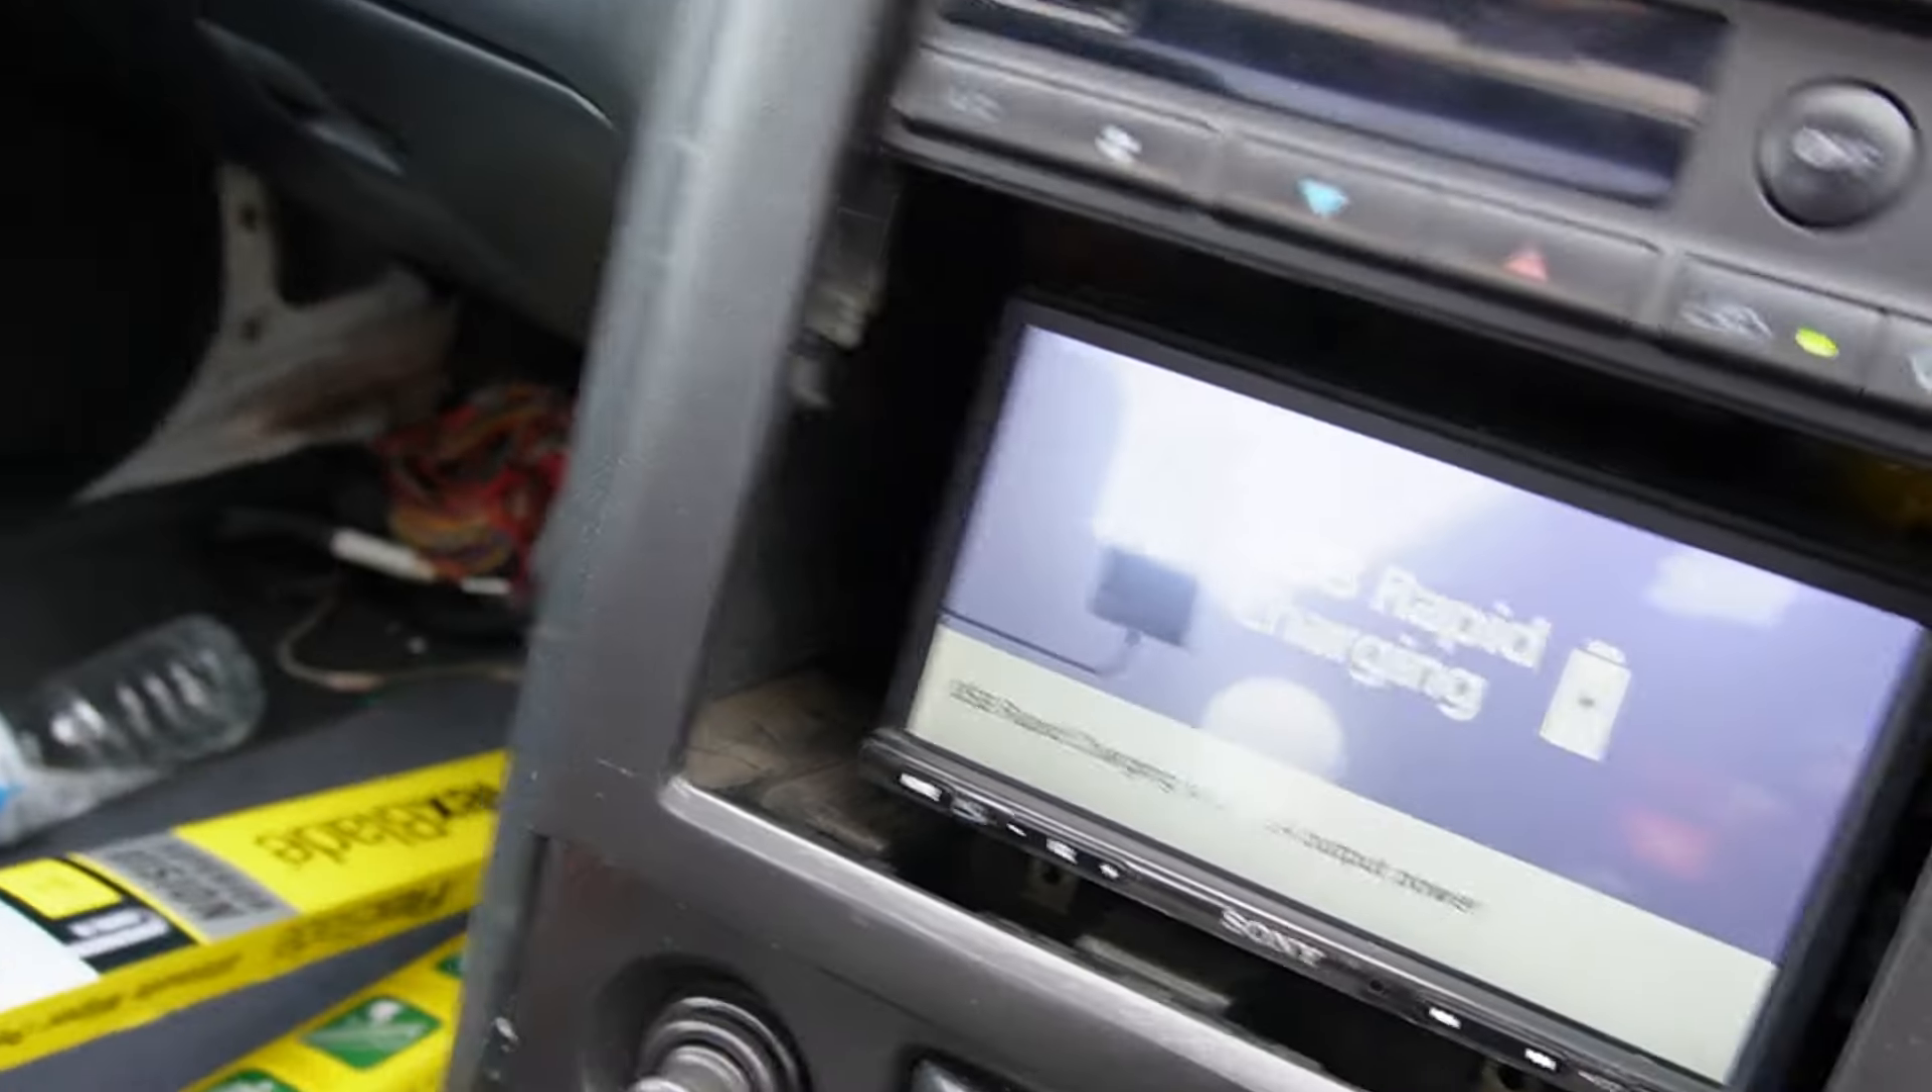This doesn't even sit properly because he's just ripped everything out didn't do it properly.